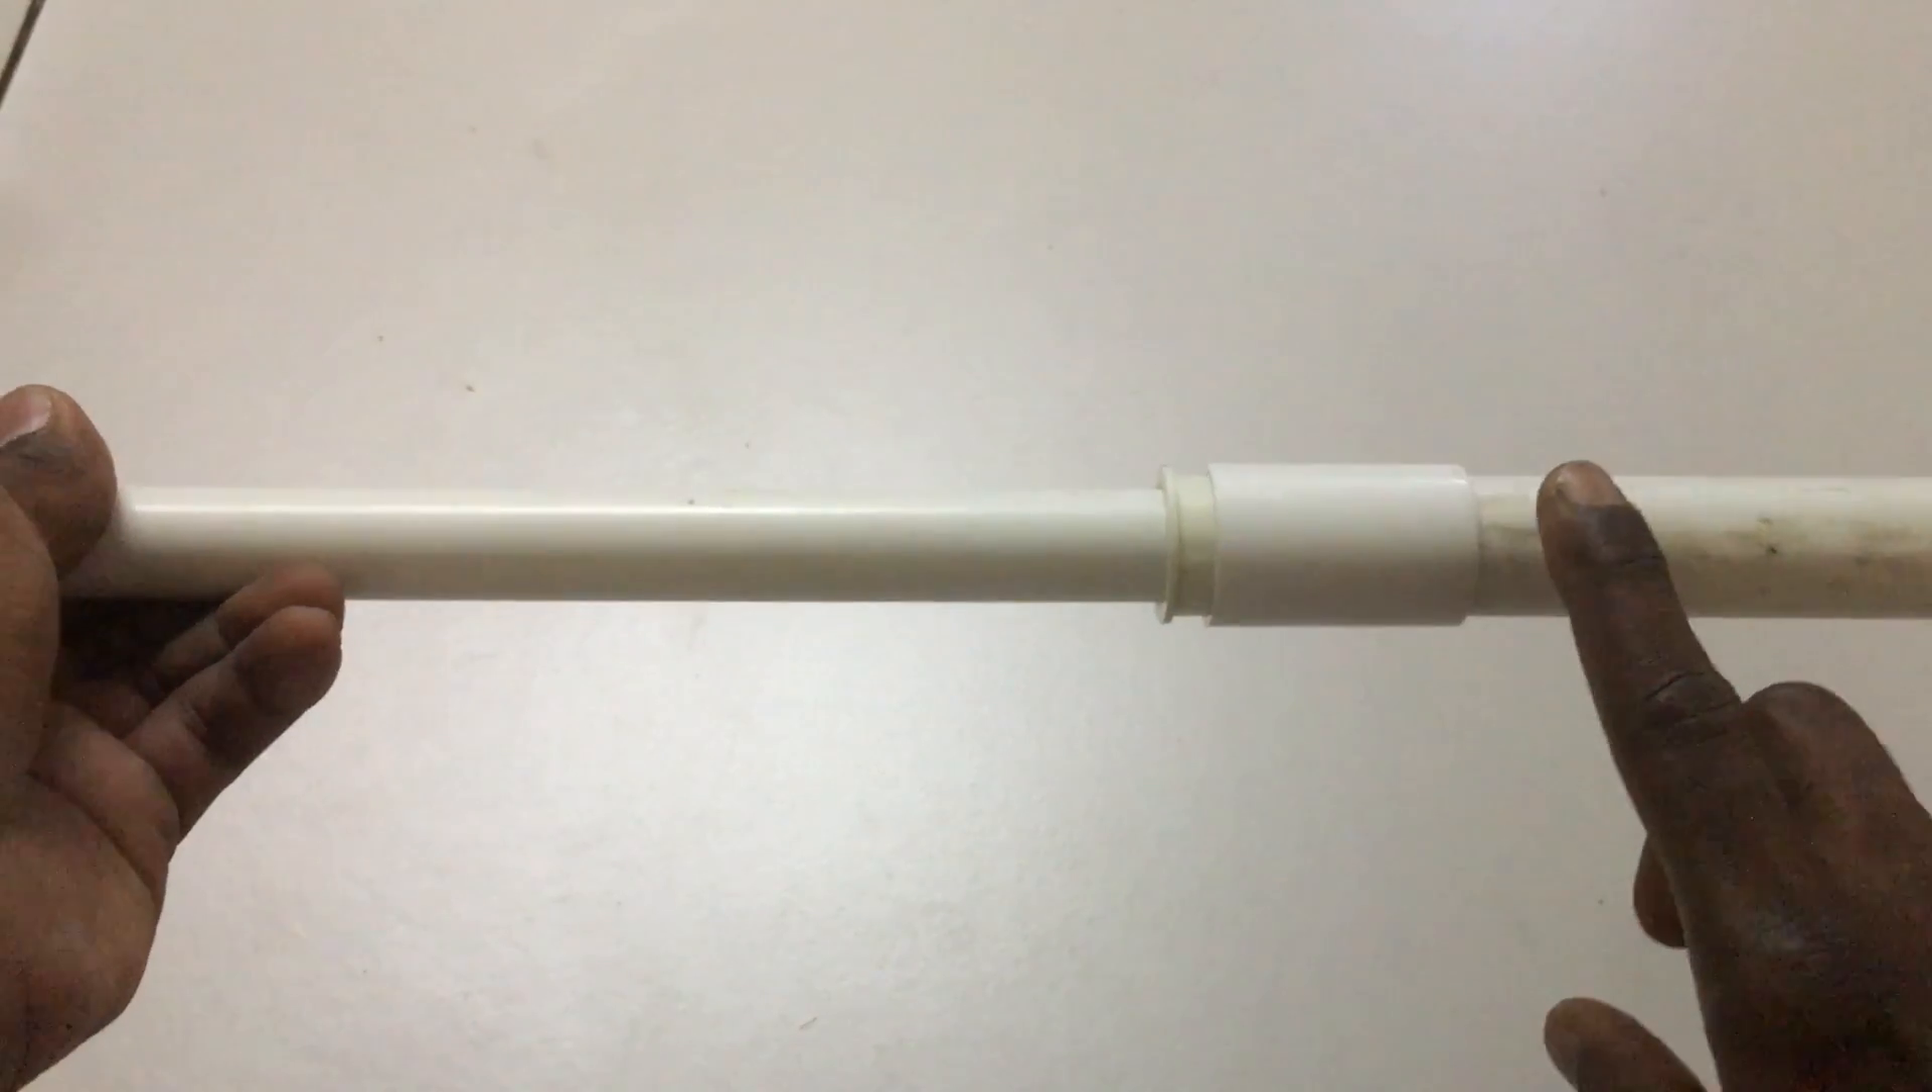So this is a 25 mm conduit pipe here connected with the right side of the coupler and this is how the reducer is work is to connect two different size of pipe with the help of reducer here.